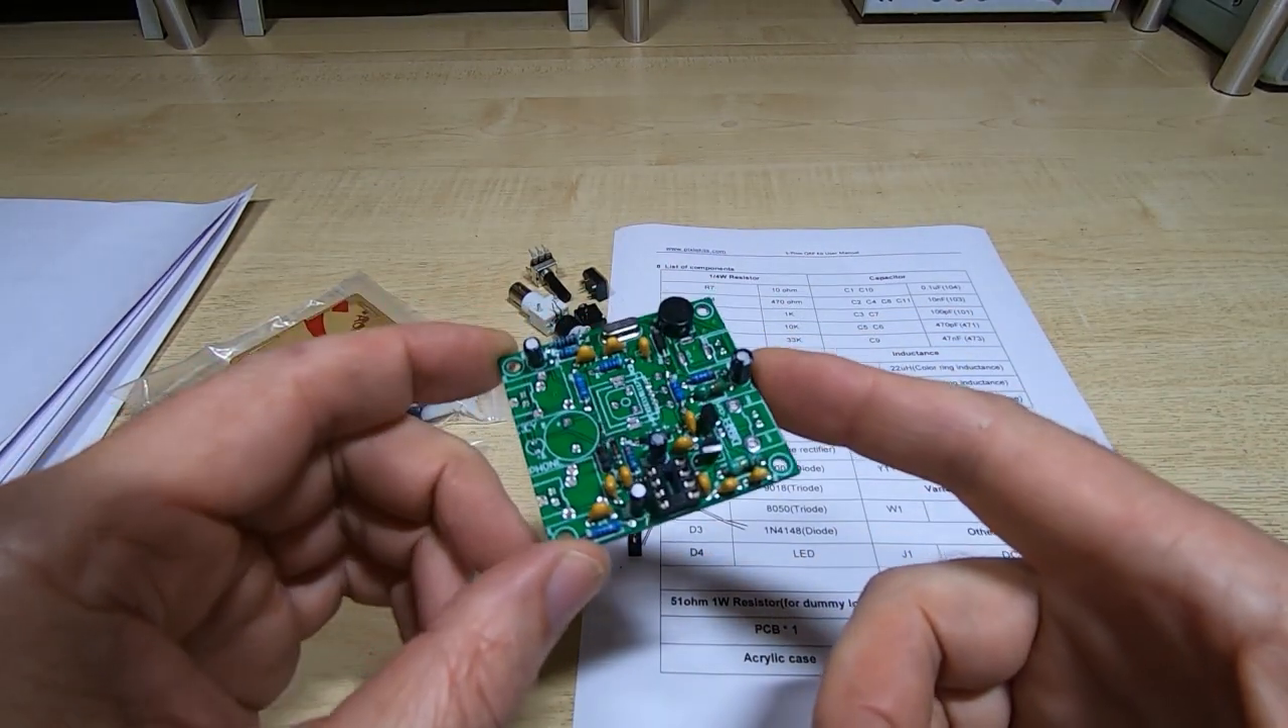Okay that's all the basic parts fitted.